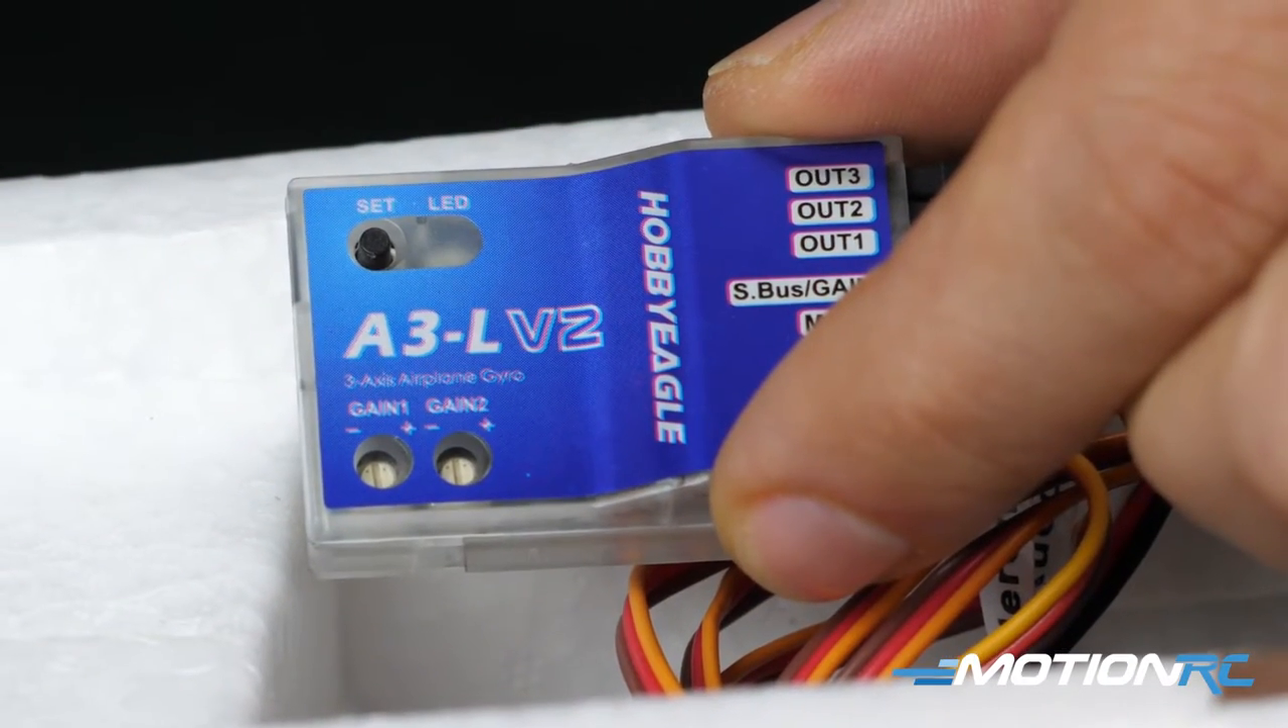Now I haven't fixed the gyro yet because I want to make sure it's all programmed.